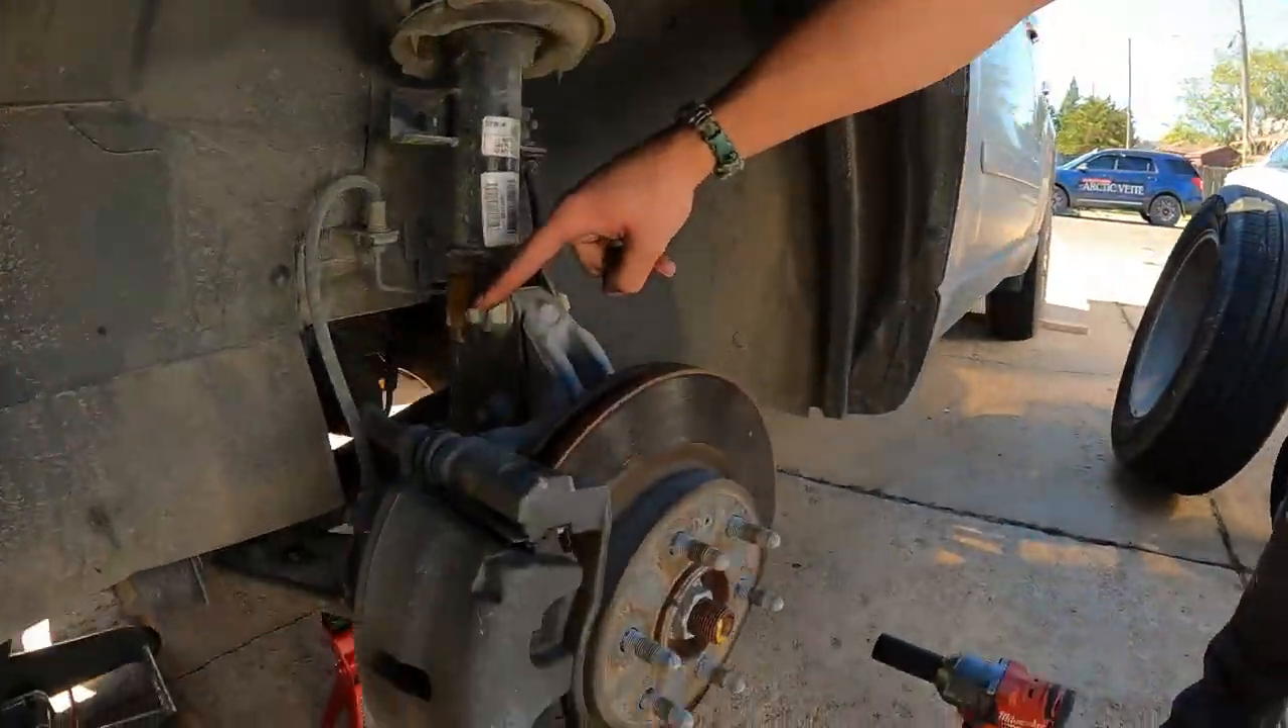Now we've got our wheel off.